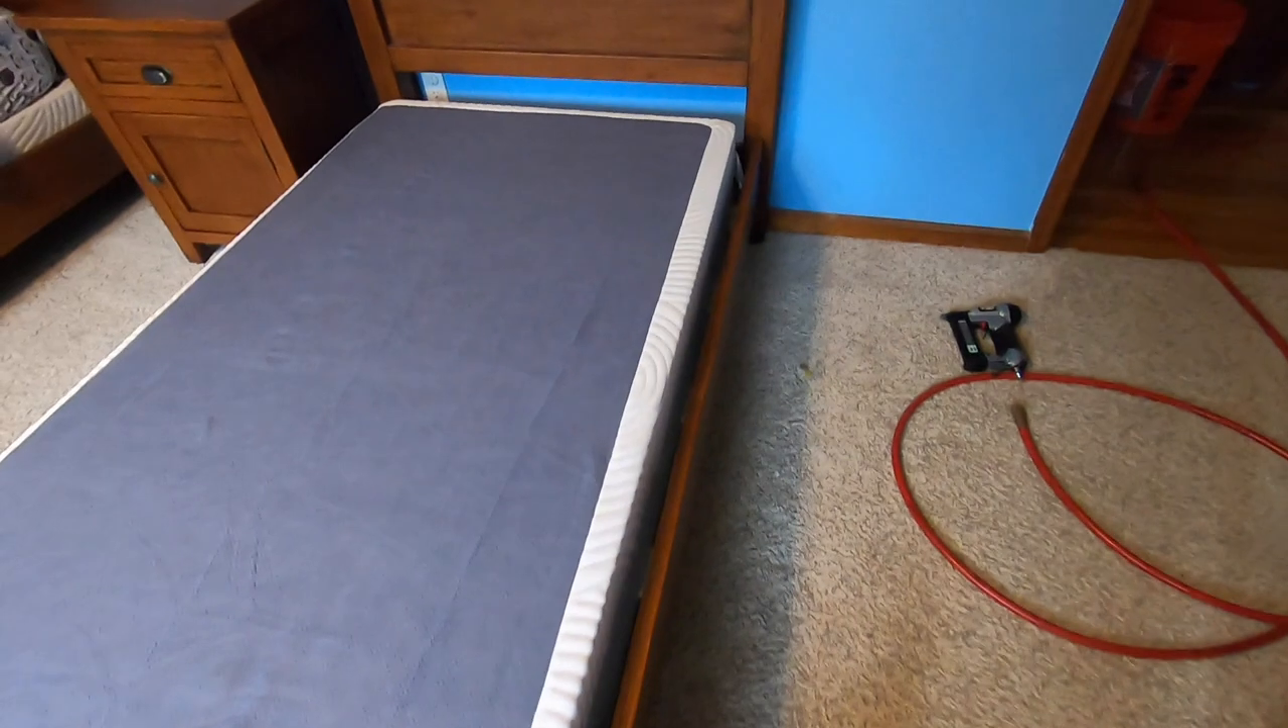So there's the box spring. On the bed.